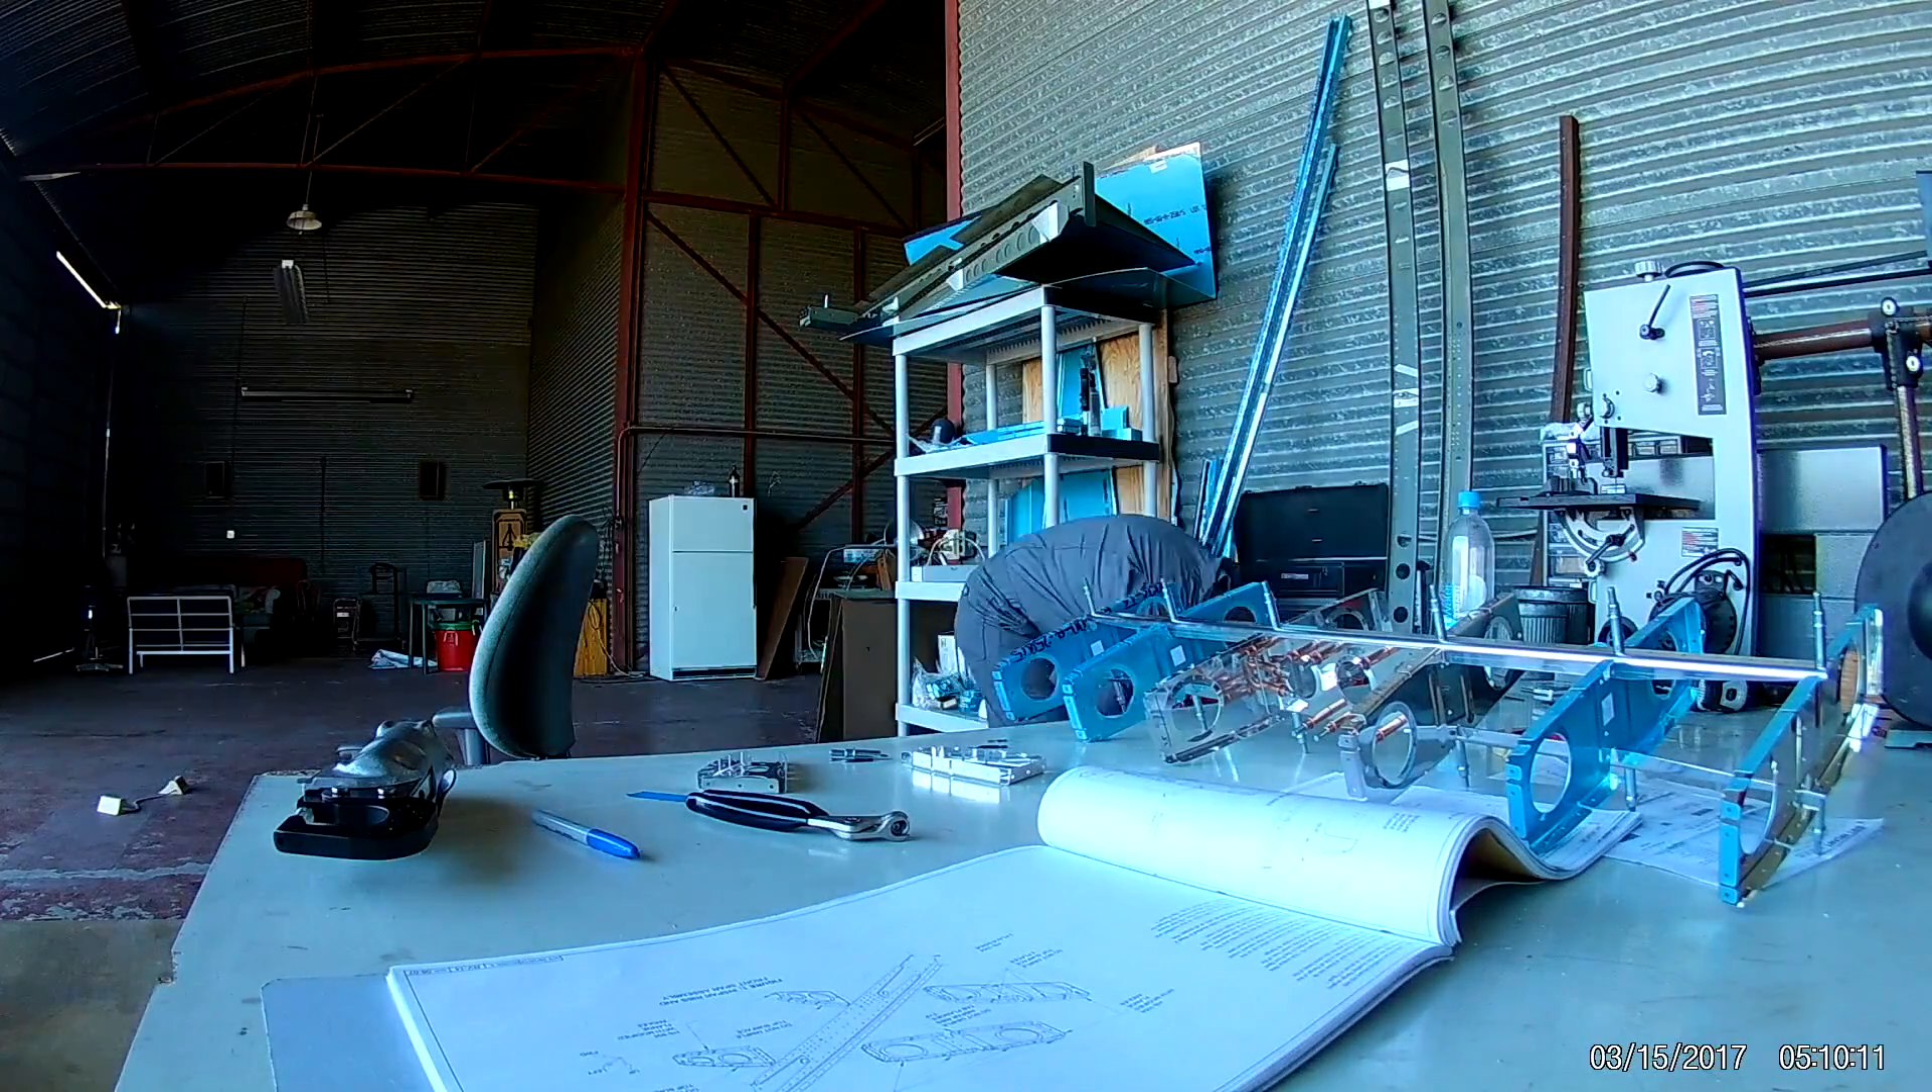As you can see the vinyl is still on a lot of those parts.